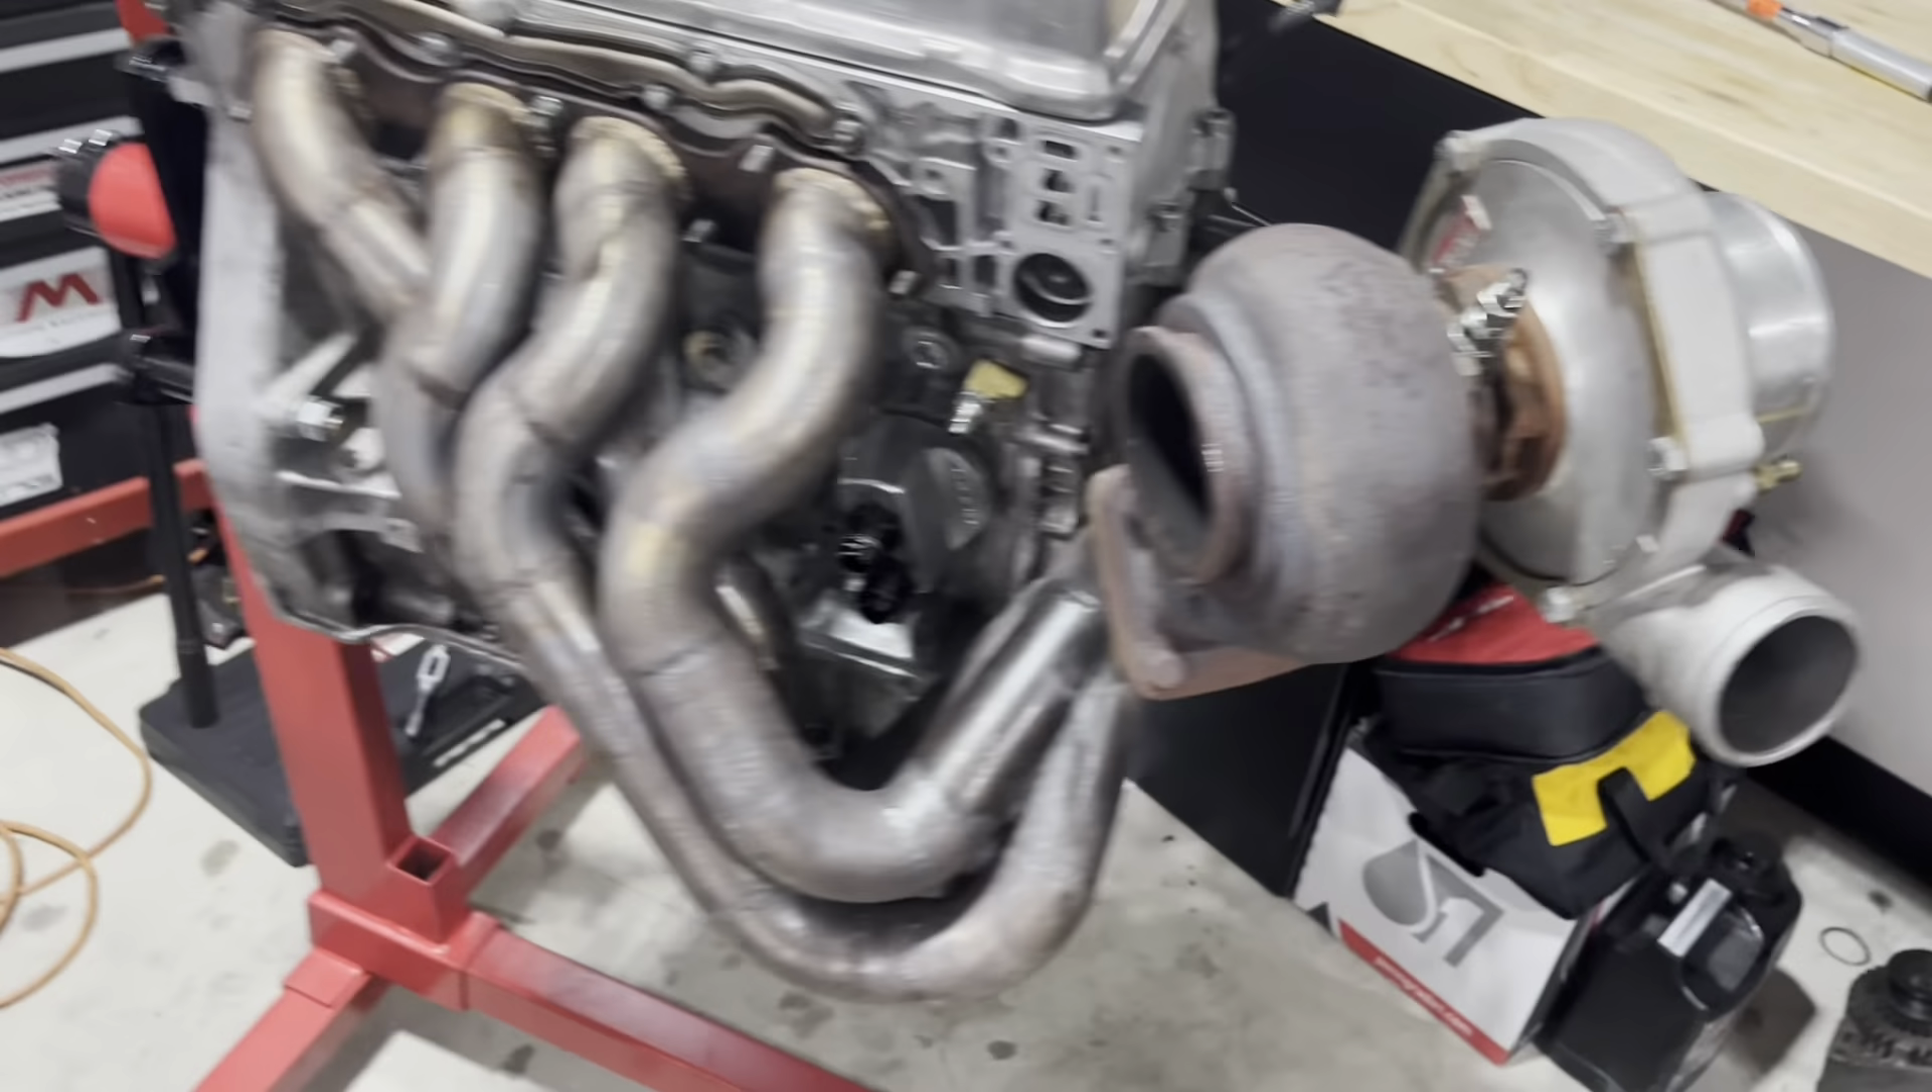Went ahead and put the turbo on there real quick so you guys can see the turbo kit set up.